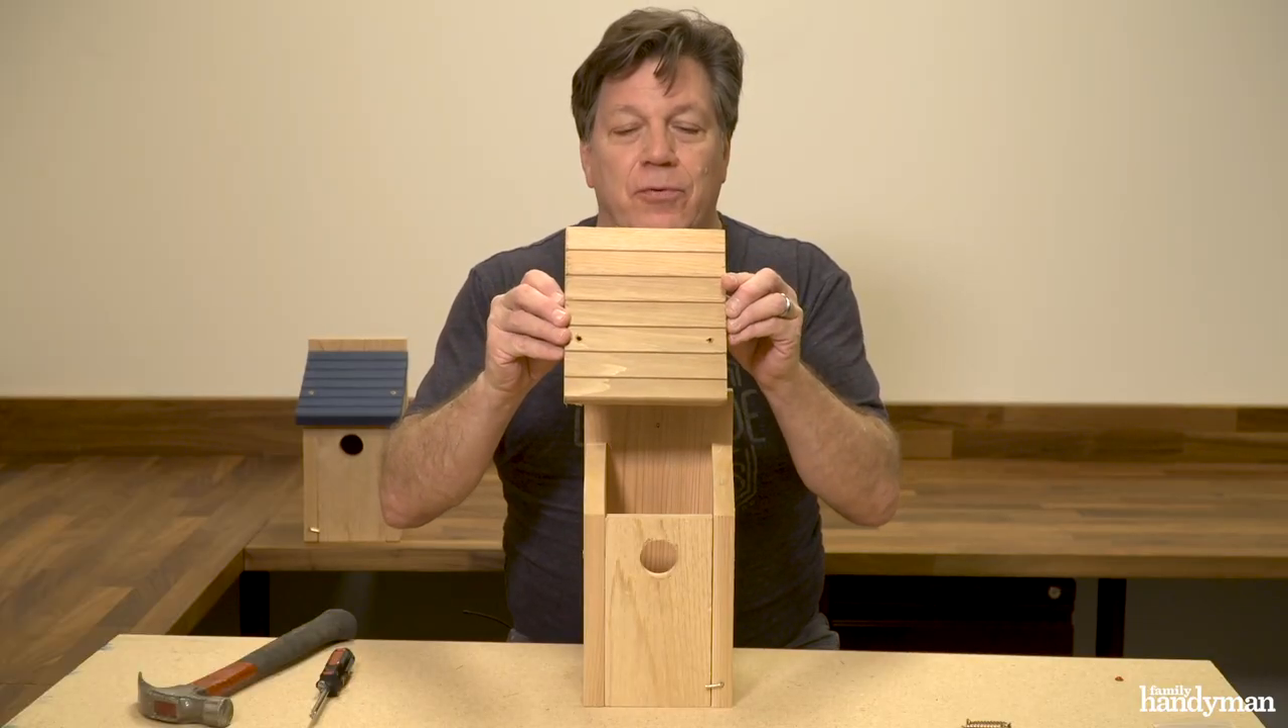And all that's left to this project is the roof.